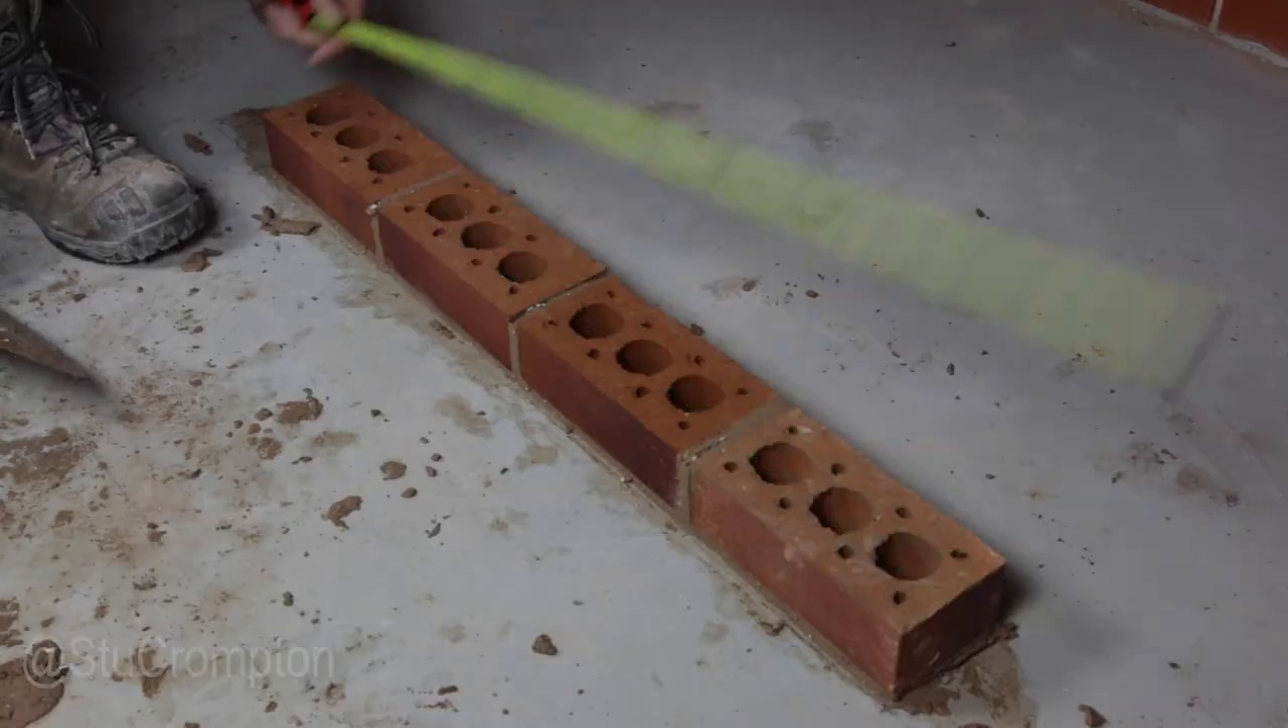And there we have it. That's our first four bricks laid.